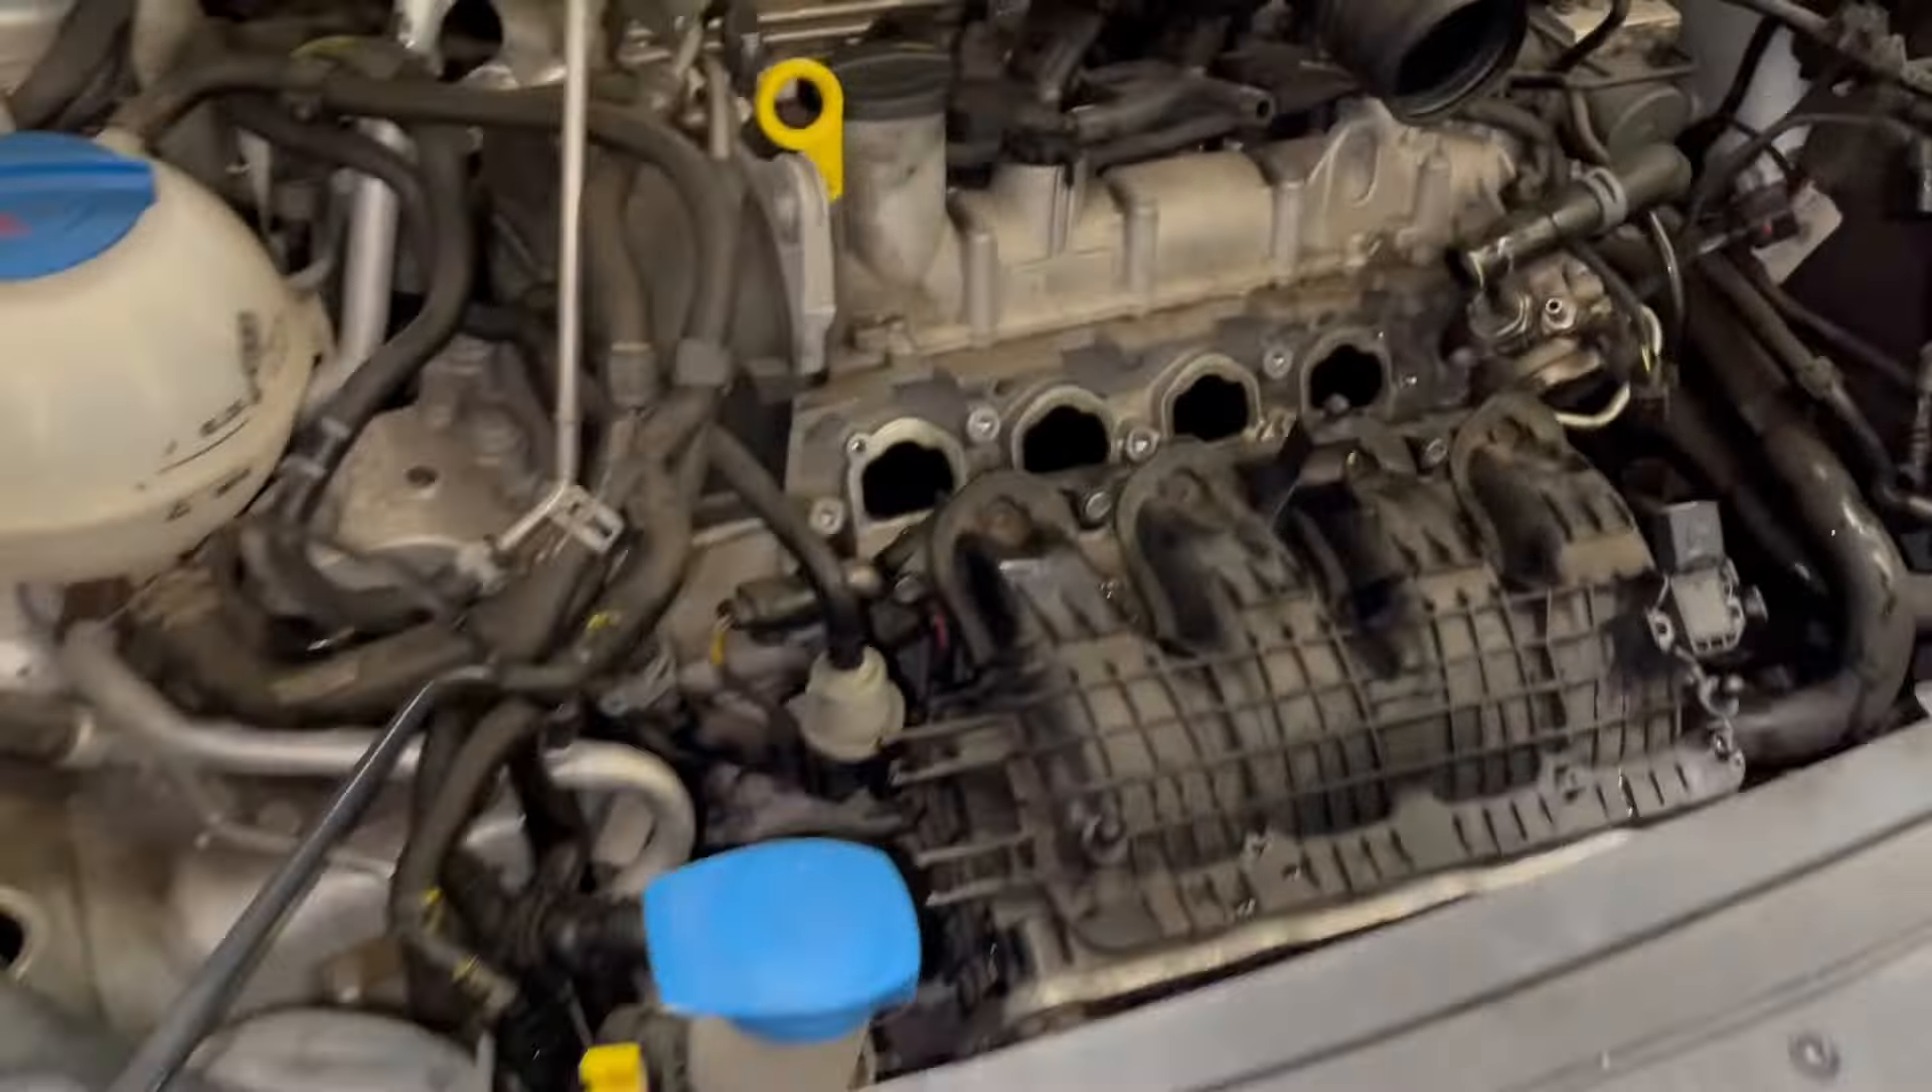Hey guys so i've just managed to get the manifold out the way.